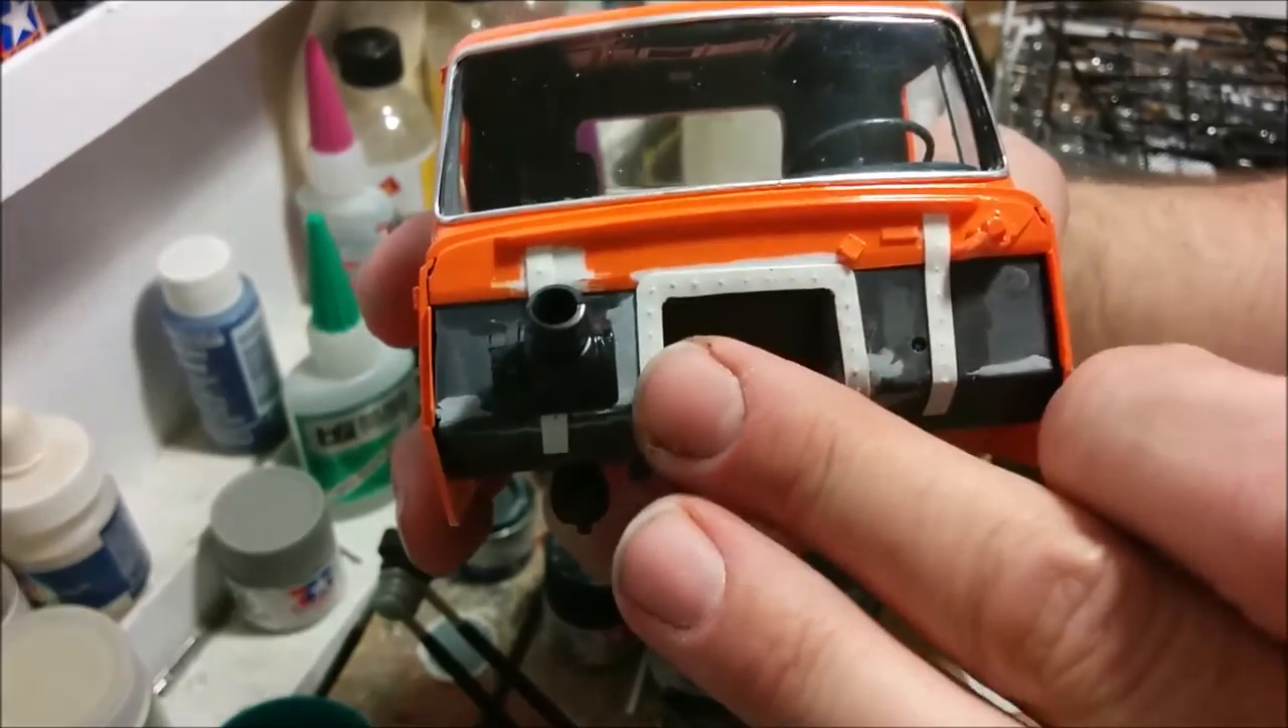So here's our rivet strips in place and i'm going to be painting the firewall here pretty much a really dark gray and we'll see what that looks like when it's all done.